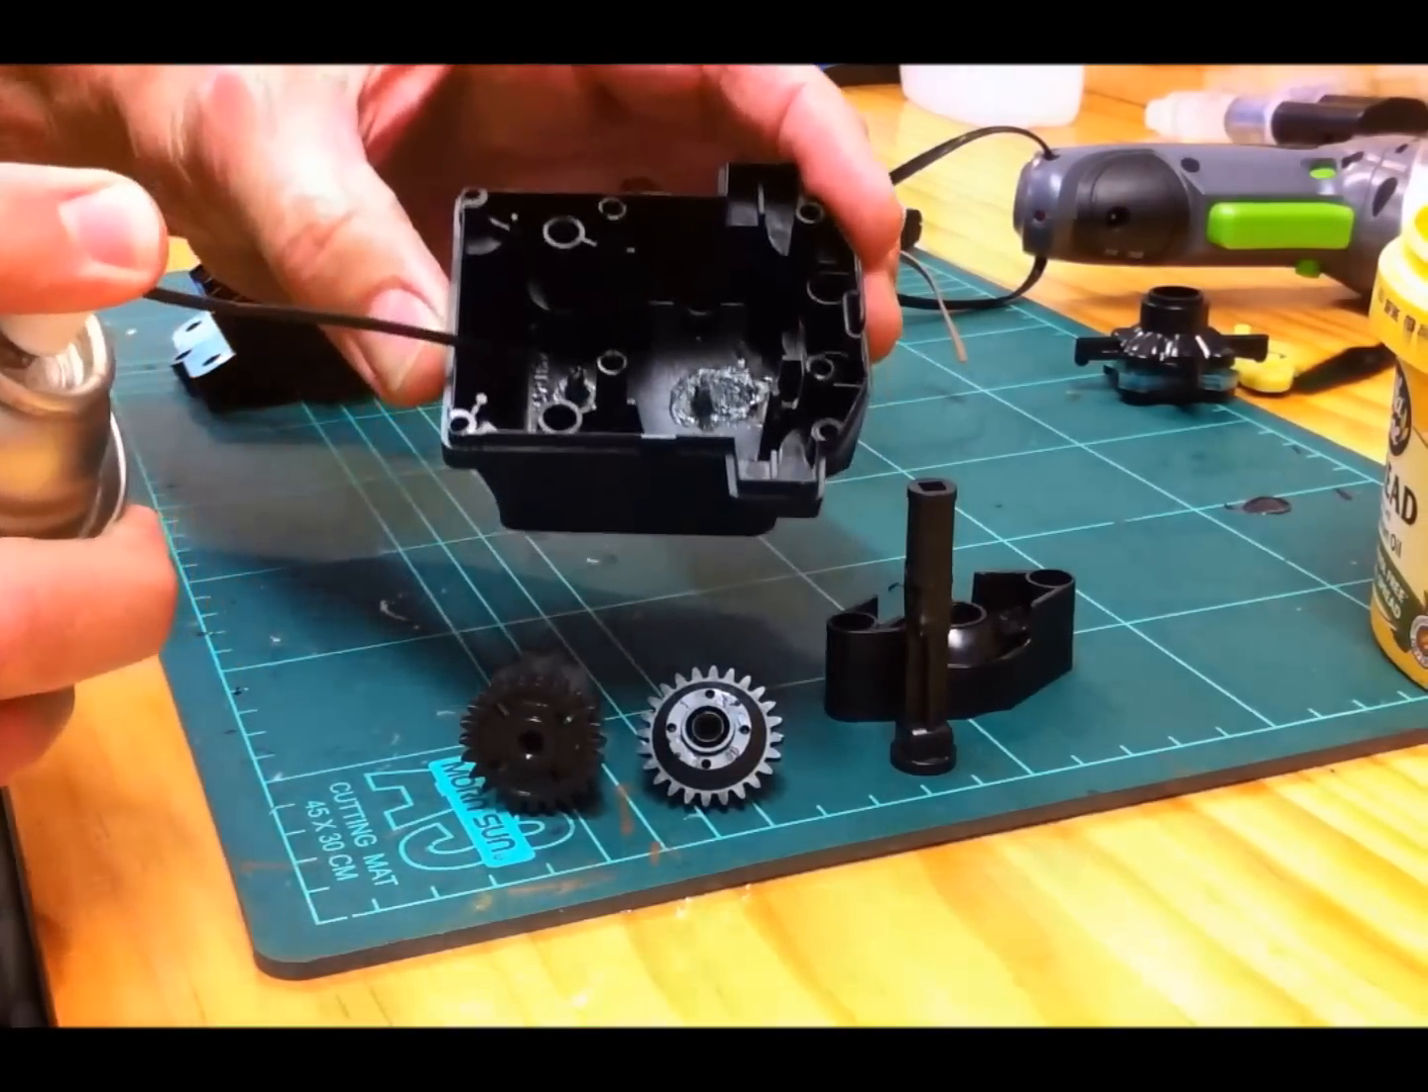You can see I've taken all the gears out from the bottom.